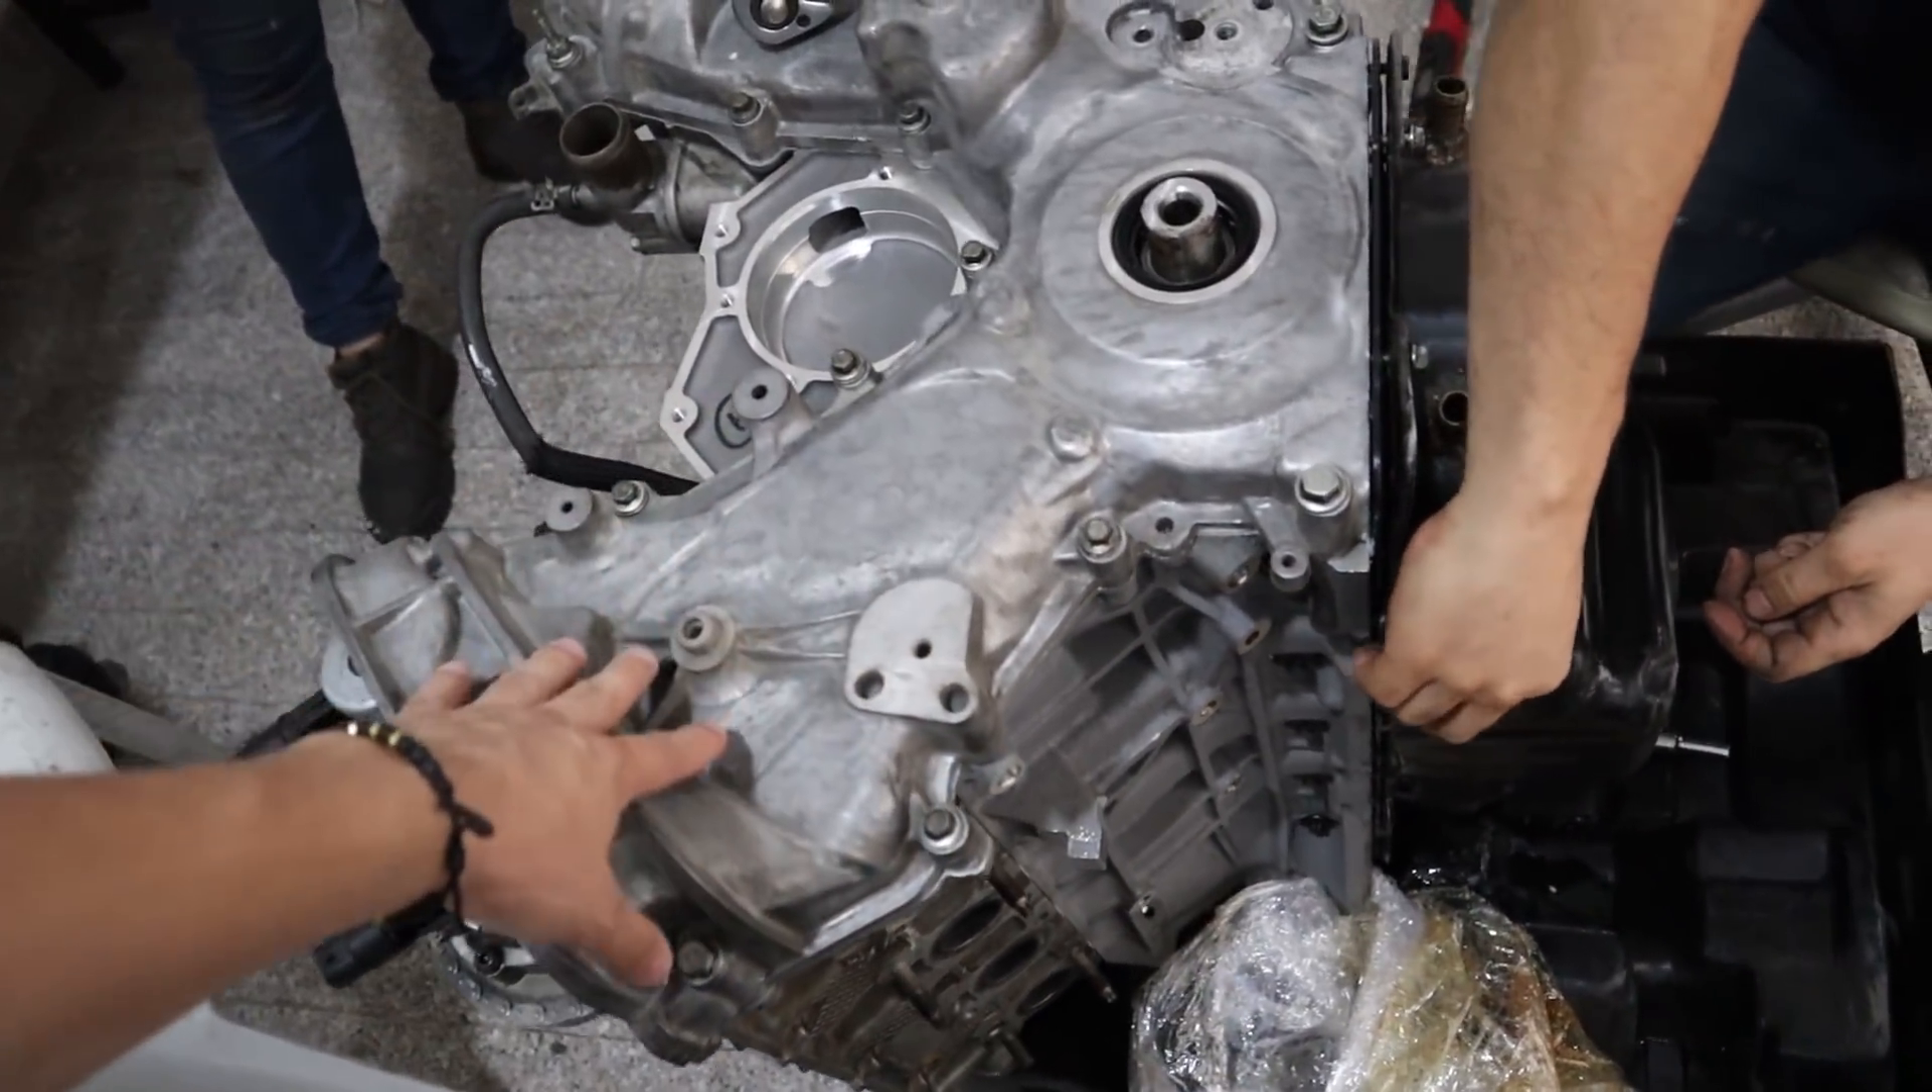Como pueden ver ya tenemos la tapa del tiempo colocada.